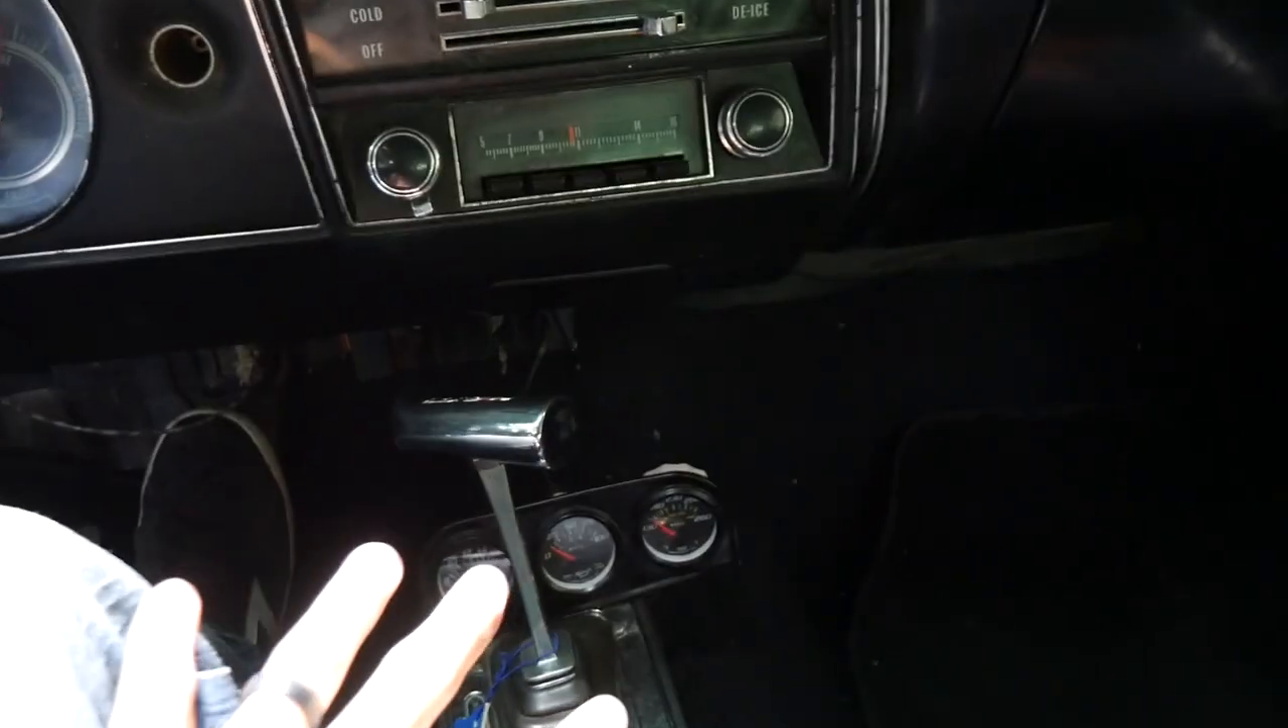And then I've got some junk down here, but clearly the shifter's in the way.